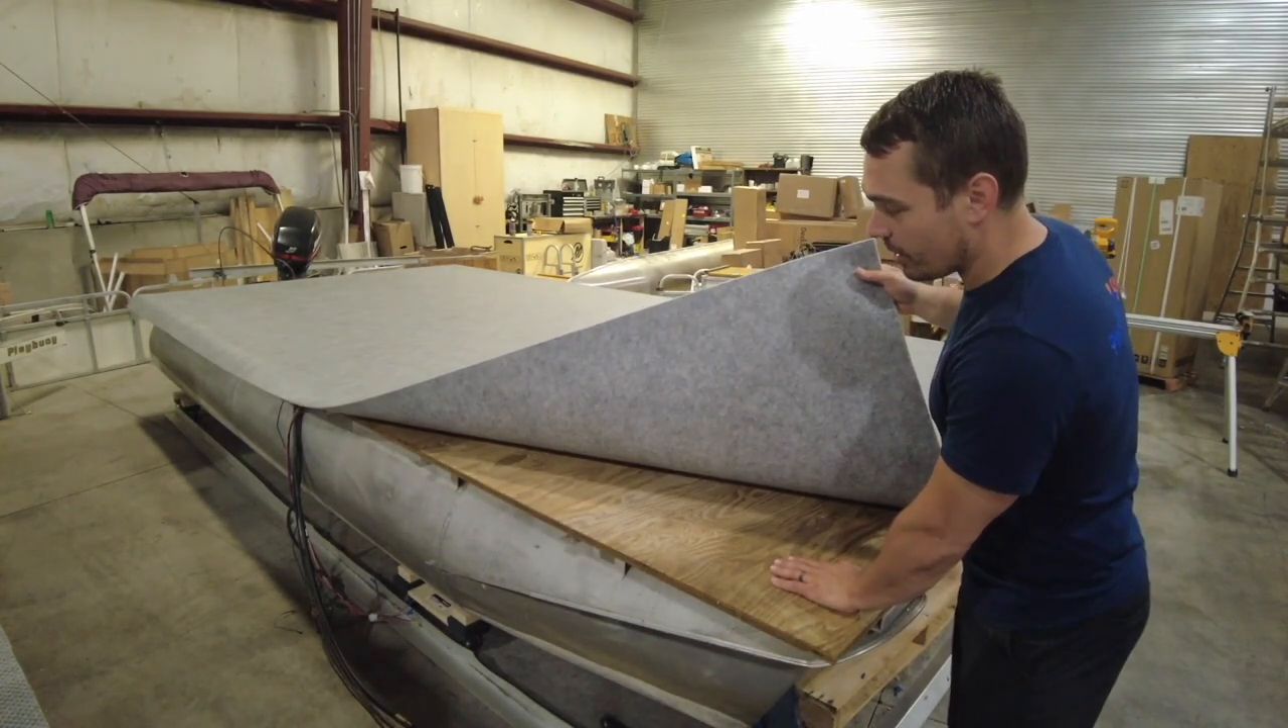We've already got our new deck boards installed.